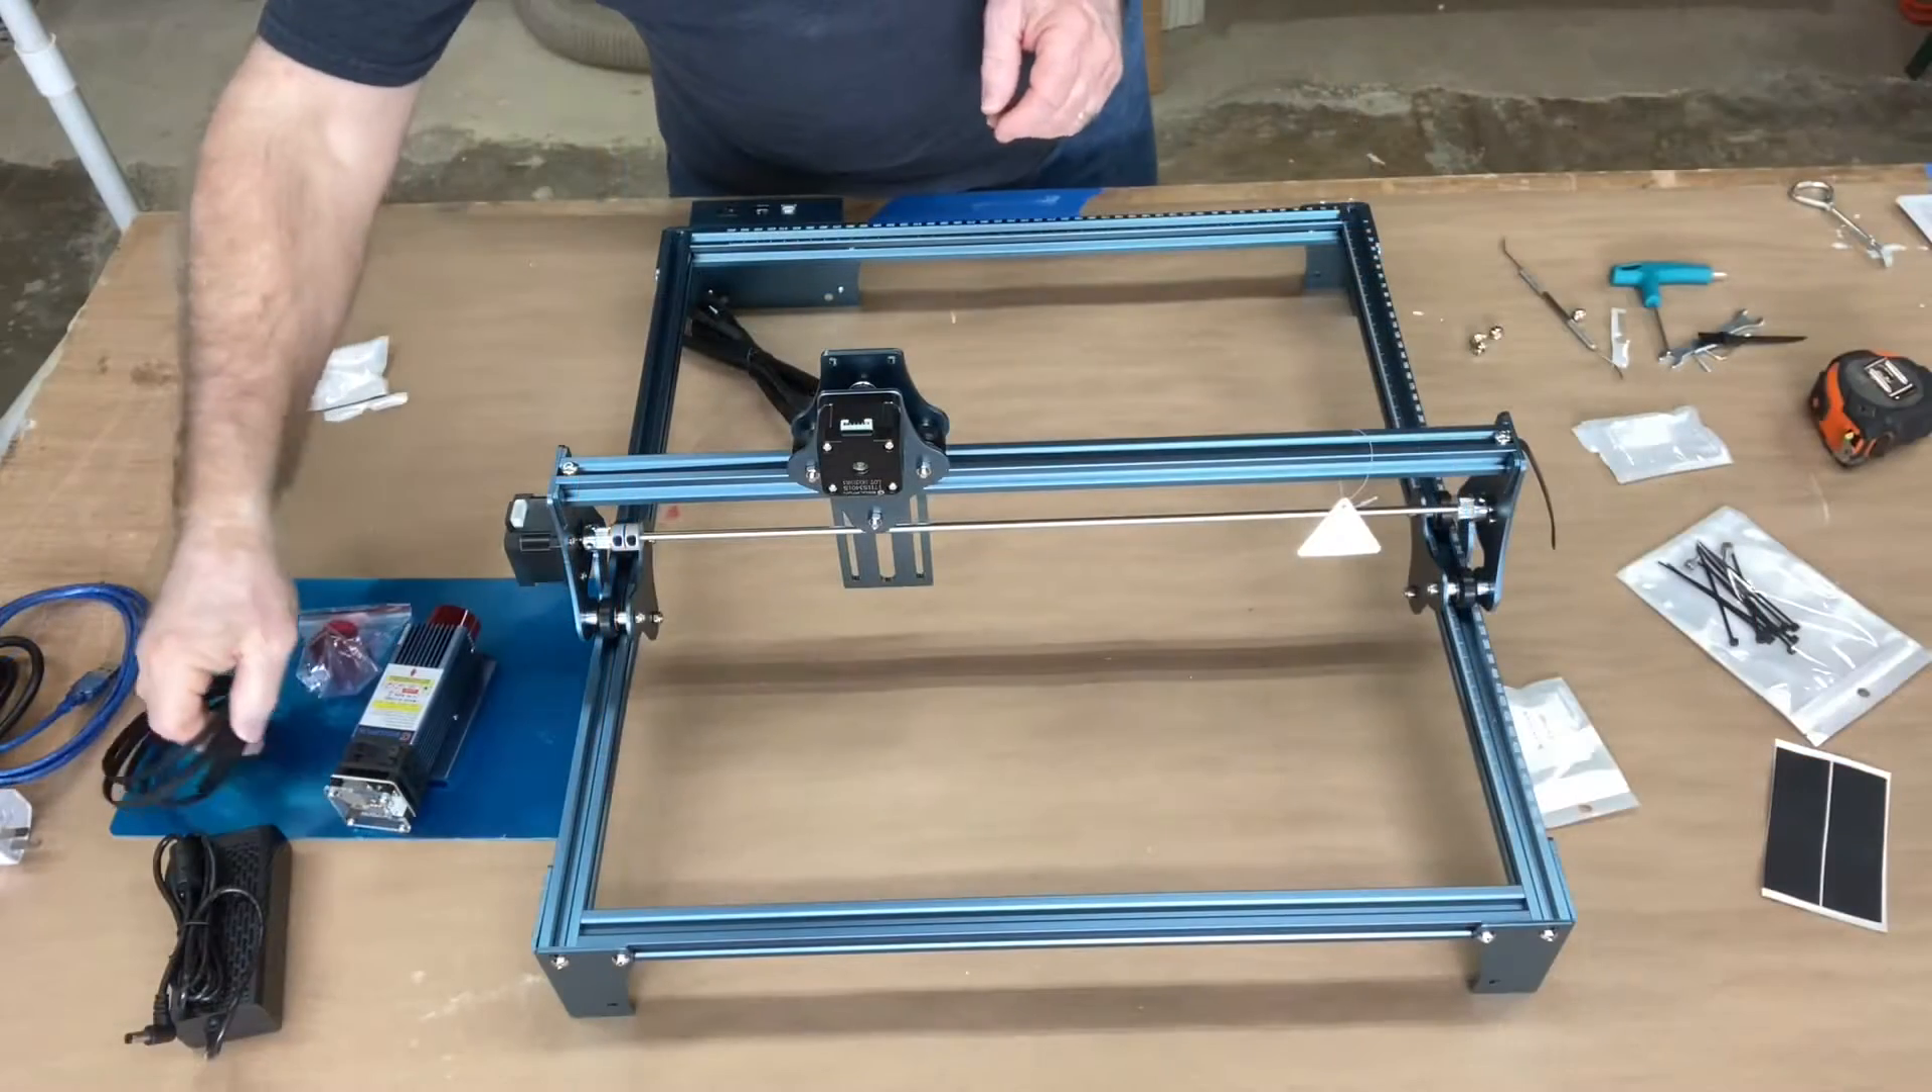Well the hard part's done getting the frame assembled.